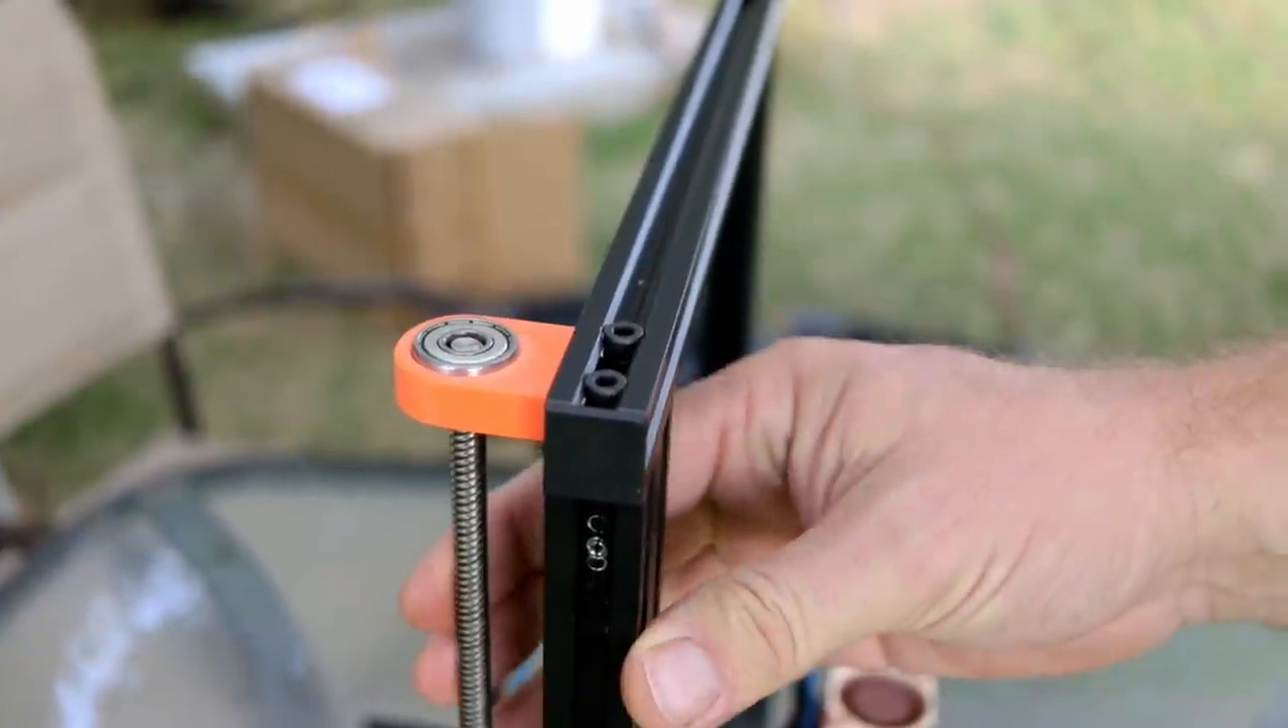I installed a lead screw bearing up here at the top just because this will be mounted rigidly inside our truck as we drive.